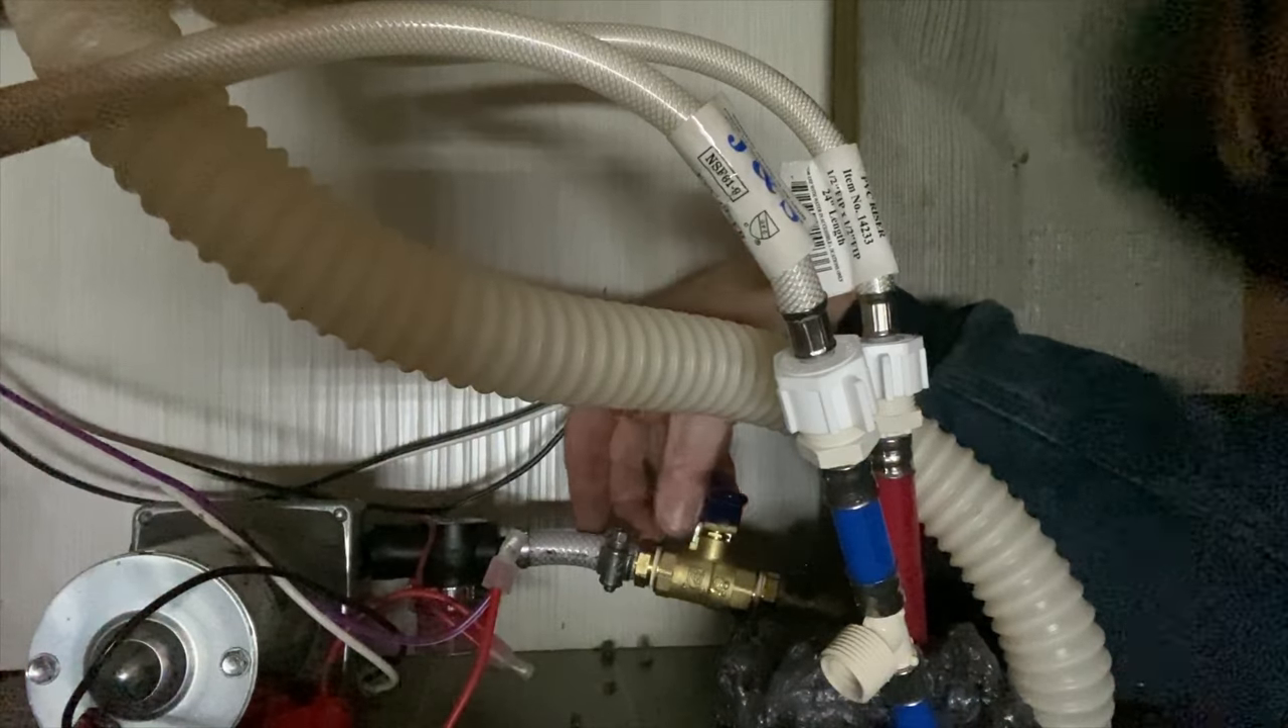All right, as you can see, we got the valve in. It's all set in place.